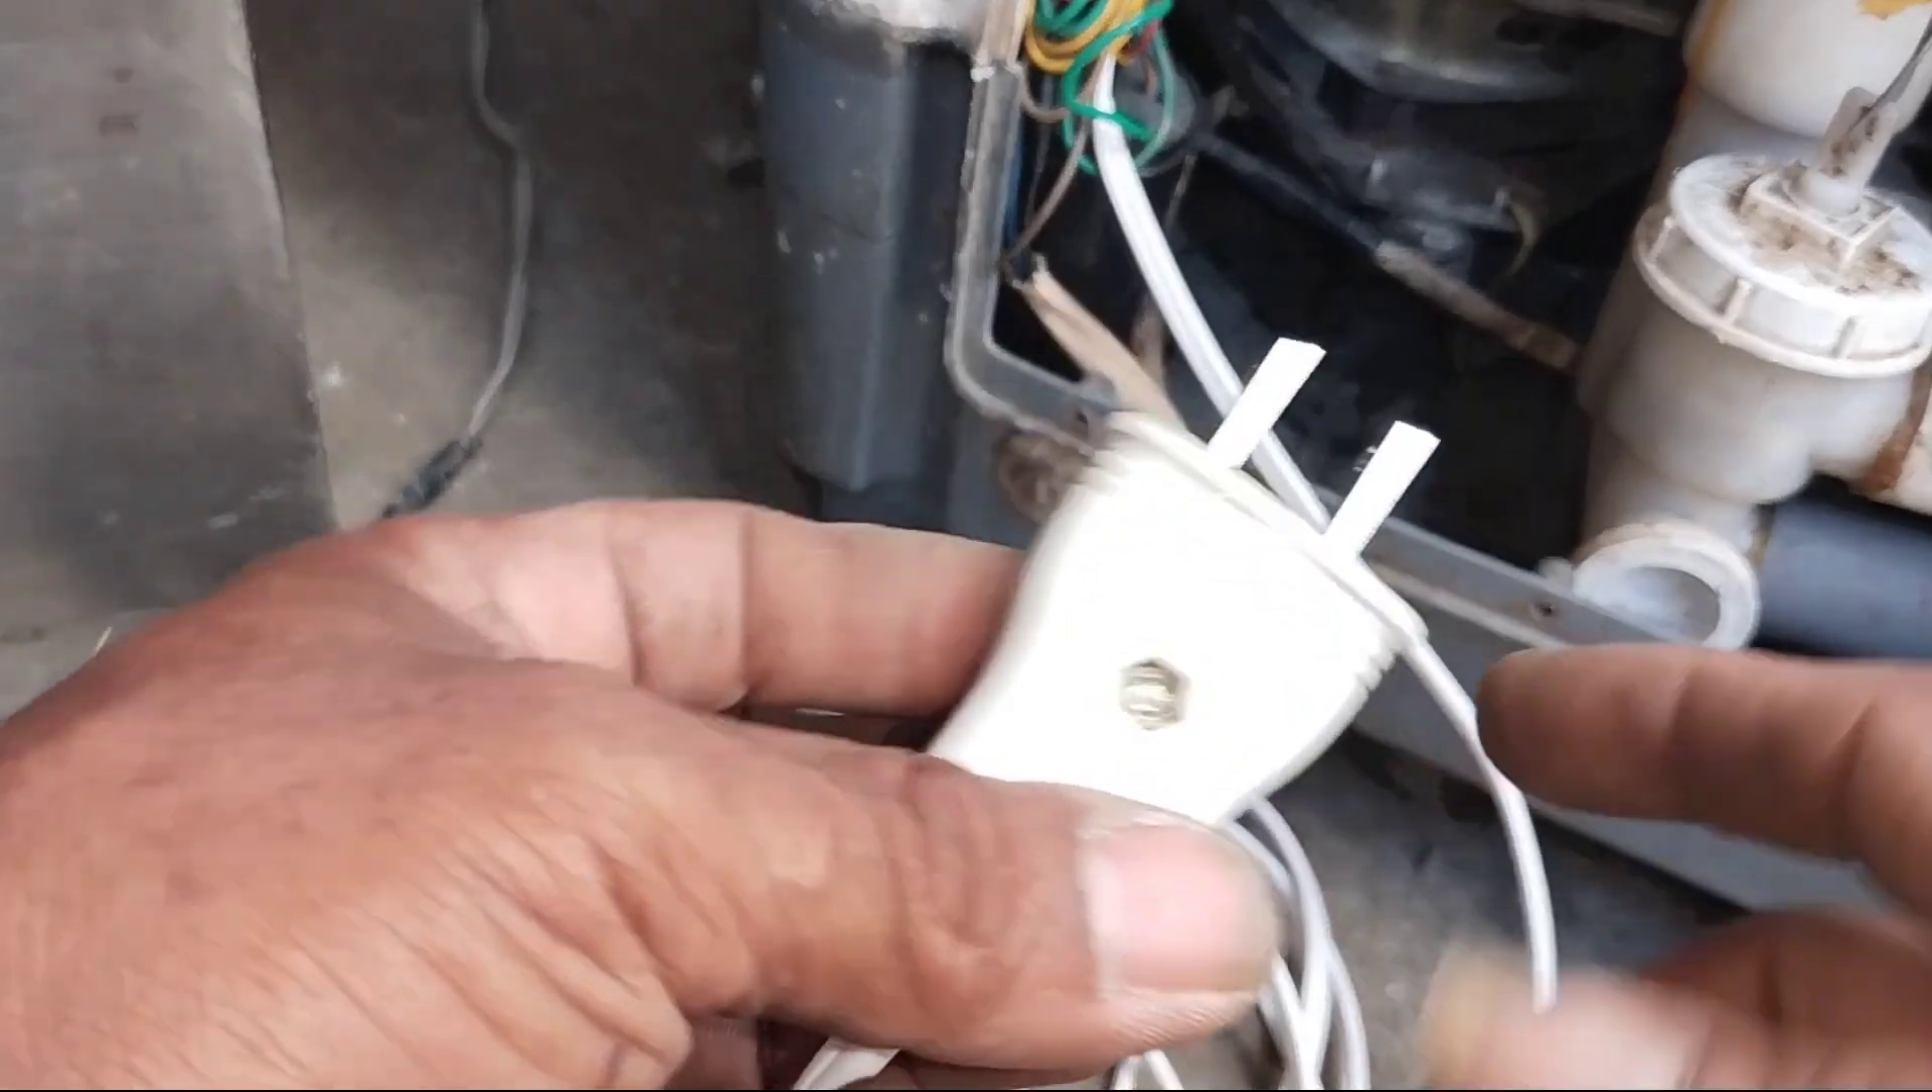Nailagay Ko Na Yung Plug Dito Sa Cord.